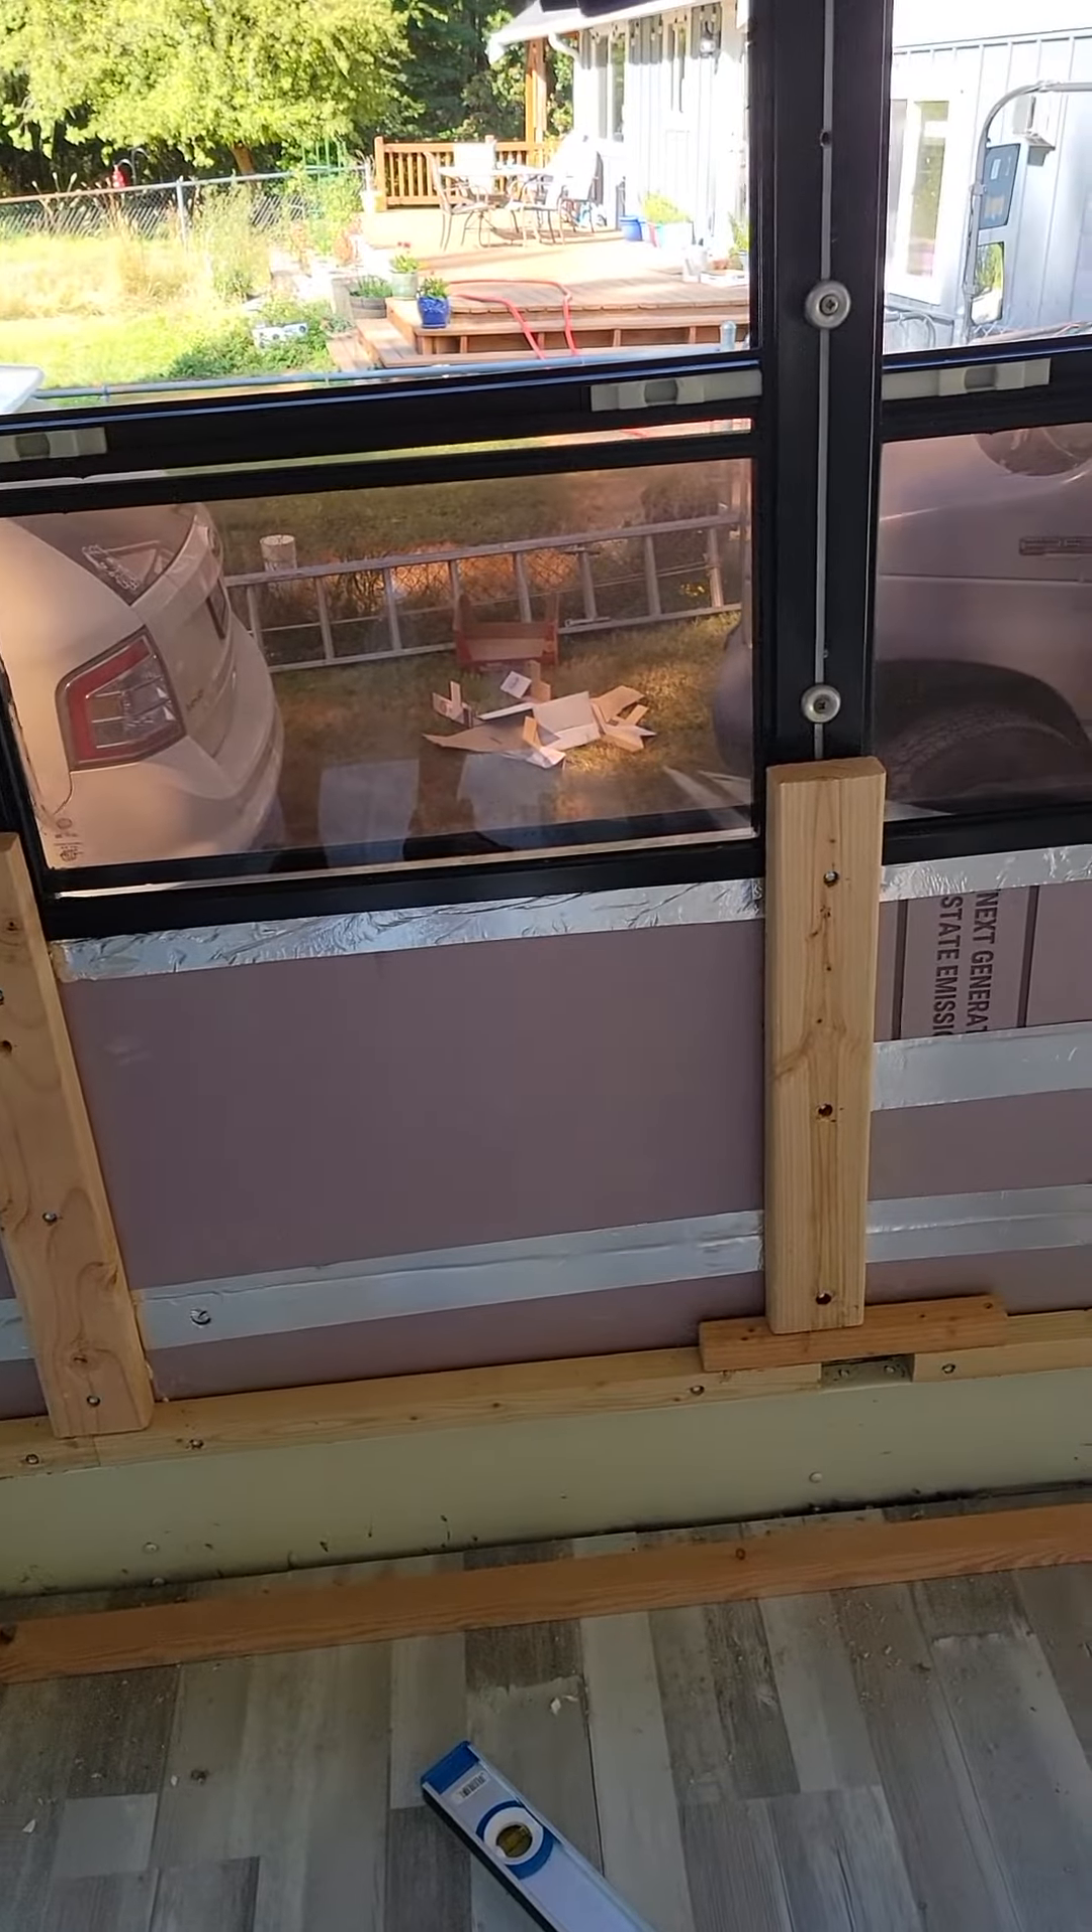As you can see, the 2x4s are mounted, they're pushed up against the window frames, as they should be, and they are all screwed right into the frame itself.